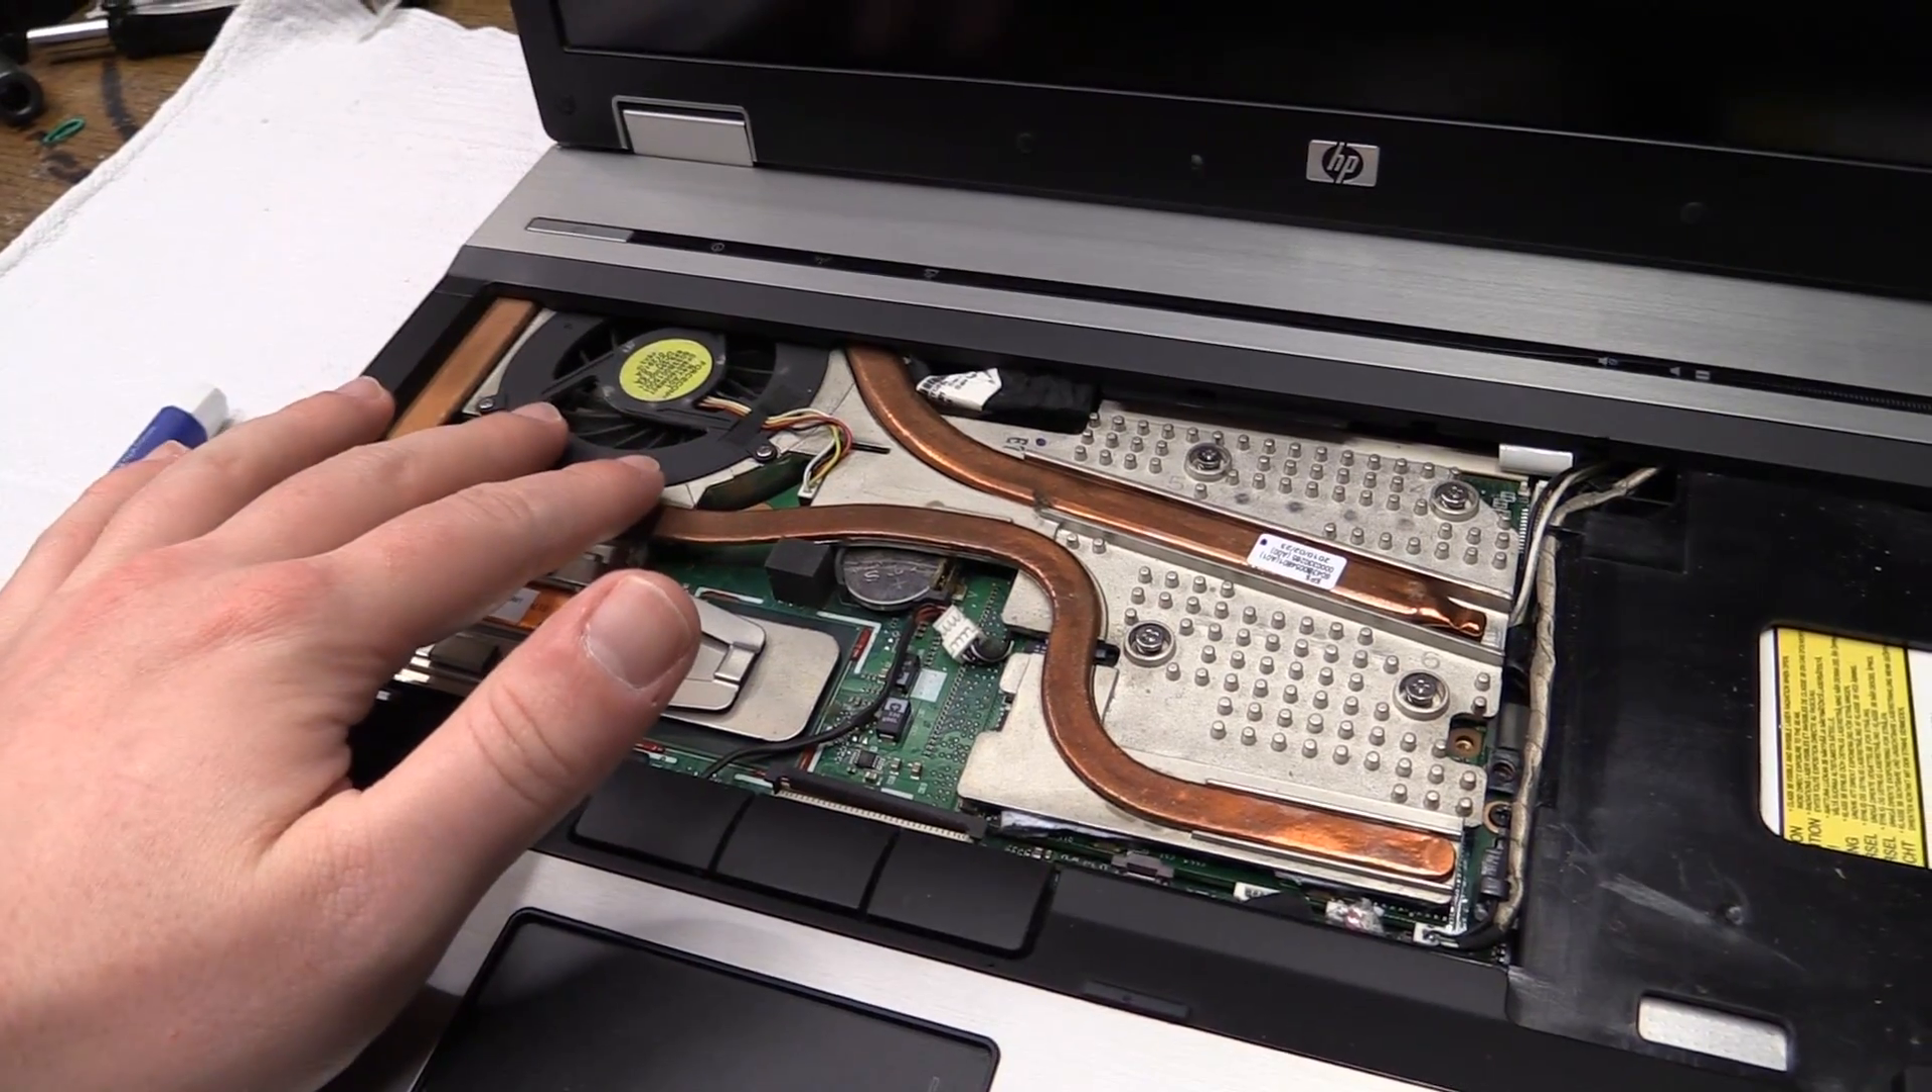As you can see the heatsink is mounted on top of the motherboard so I don't have to tear the whole thing apart to reach it.